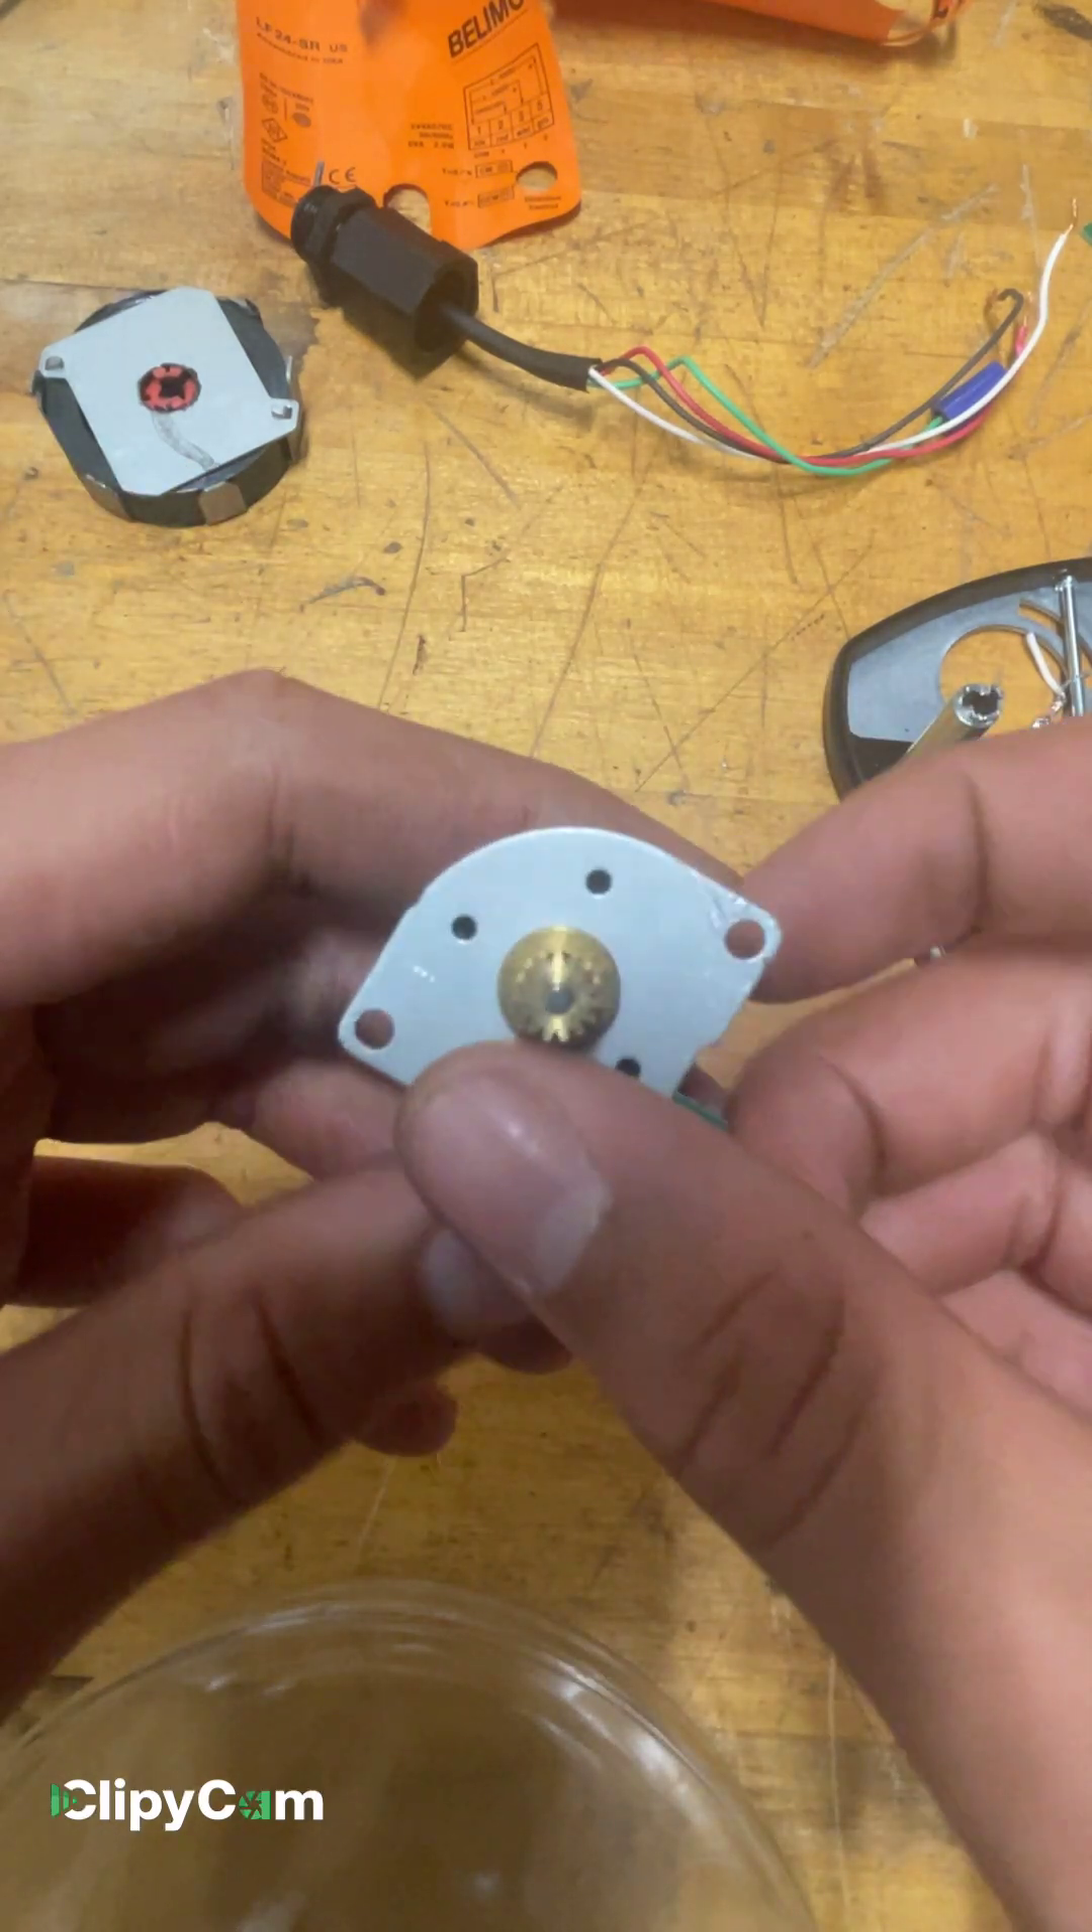So, I cut the thing apart. I managed to remove the little motor.